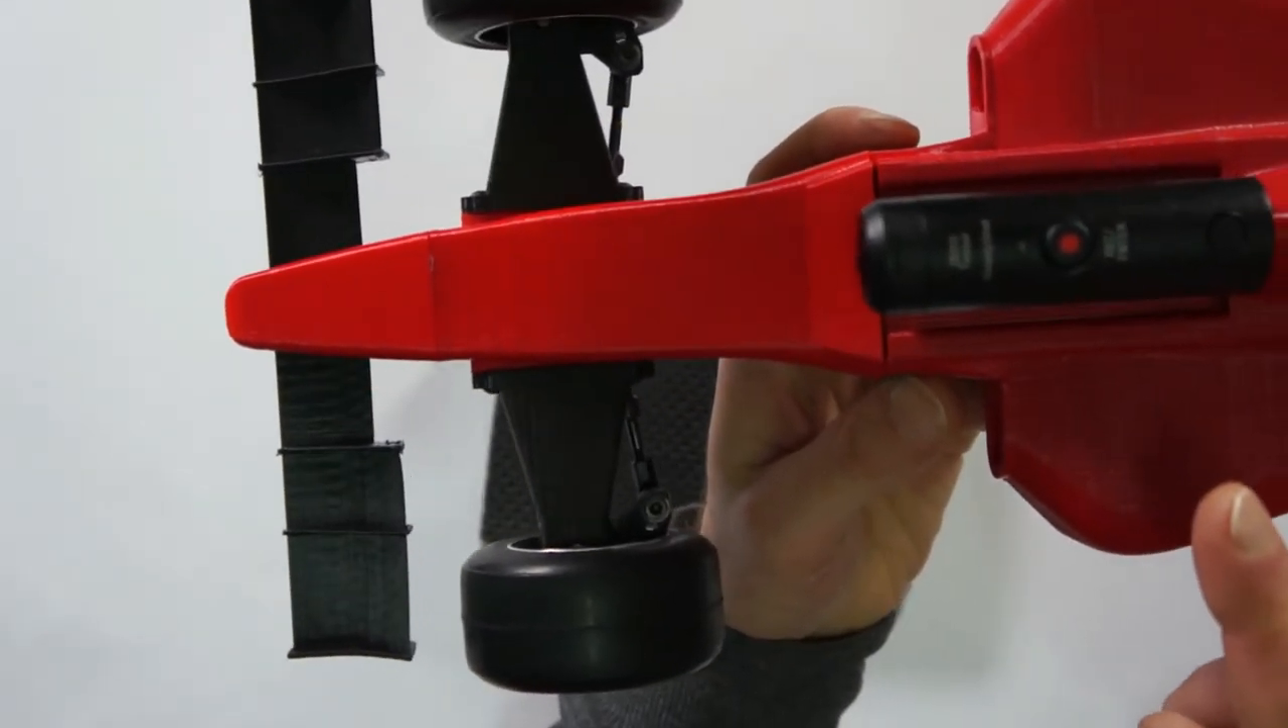Abbiamo montato L'action cam di Sony In stile Camera car di Formula 1.